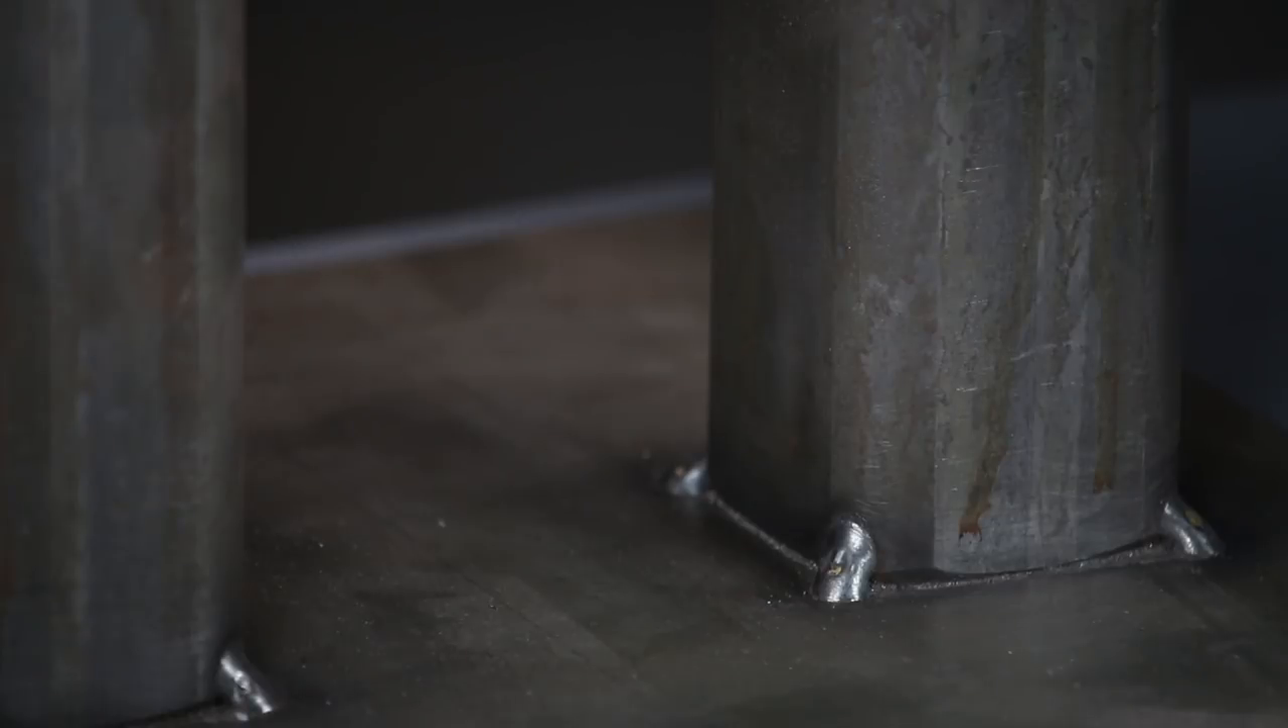The welds in this thing are really just tack welds at this point.